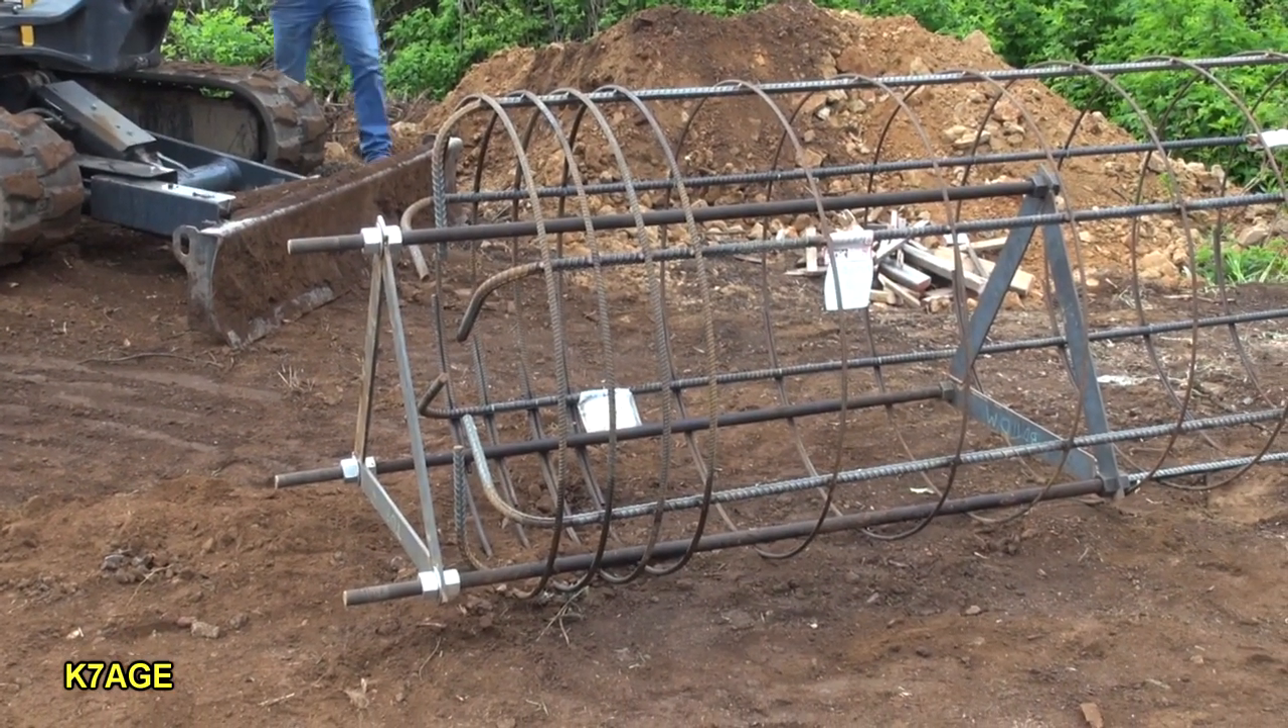It's Wednesday, we have the cage here assembled.